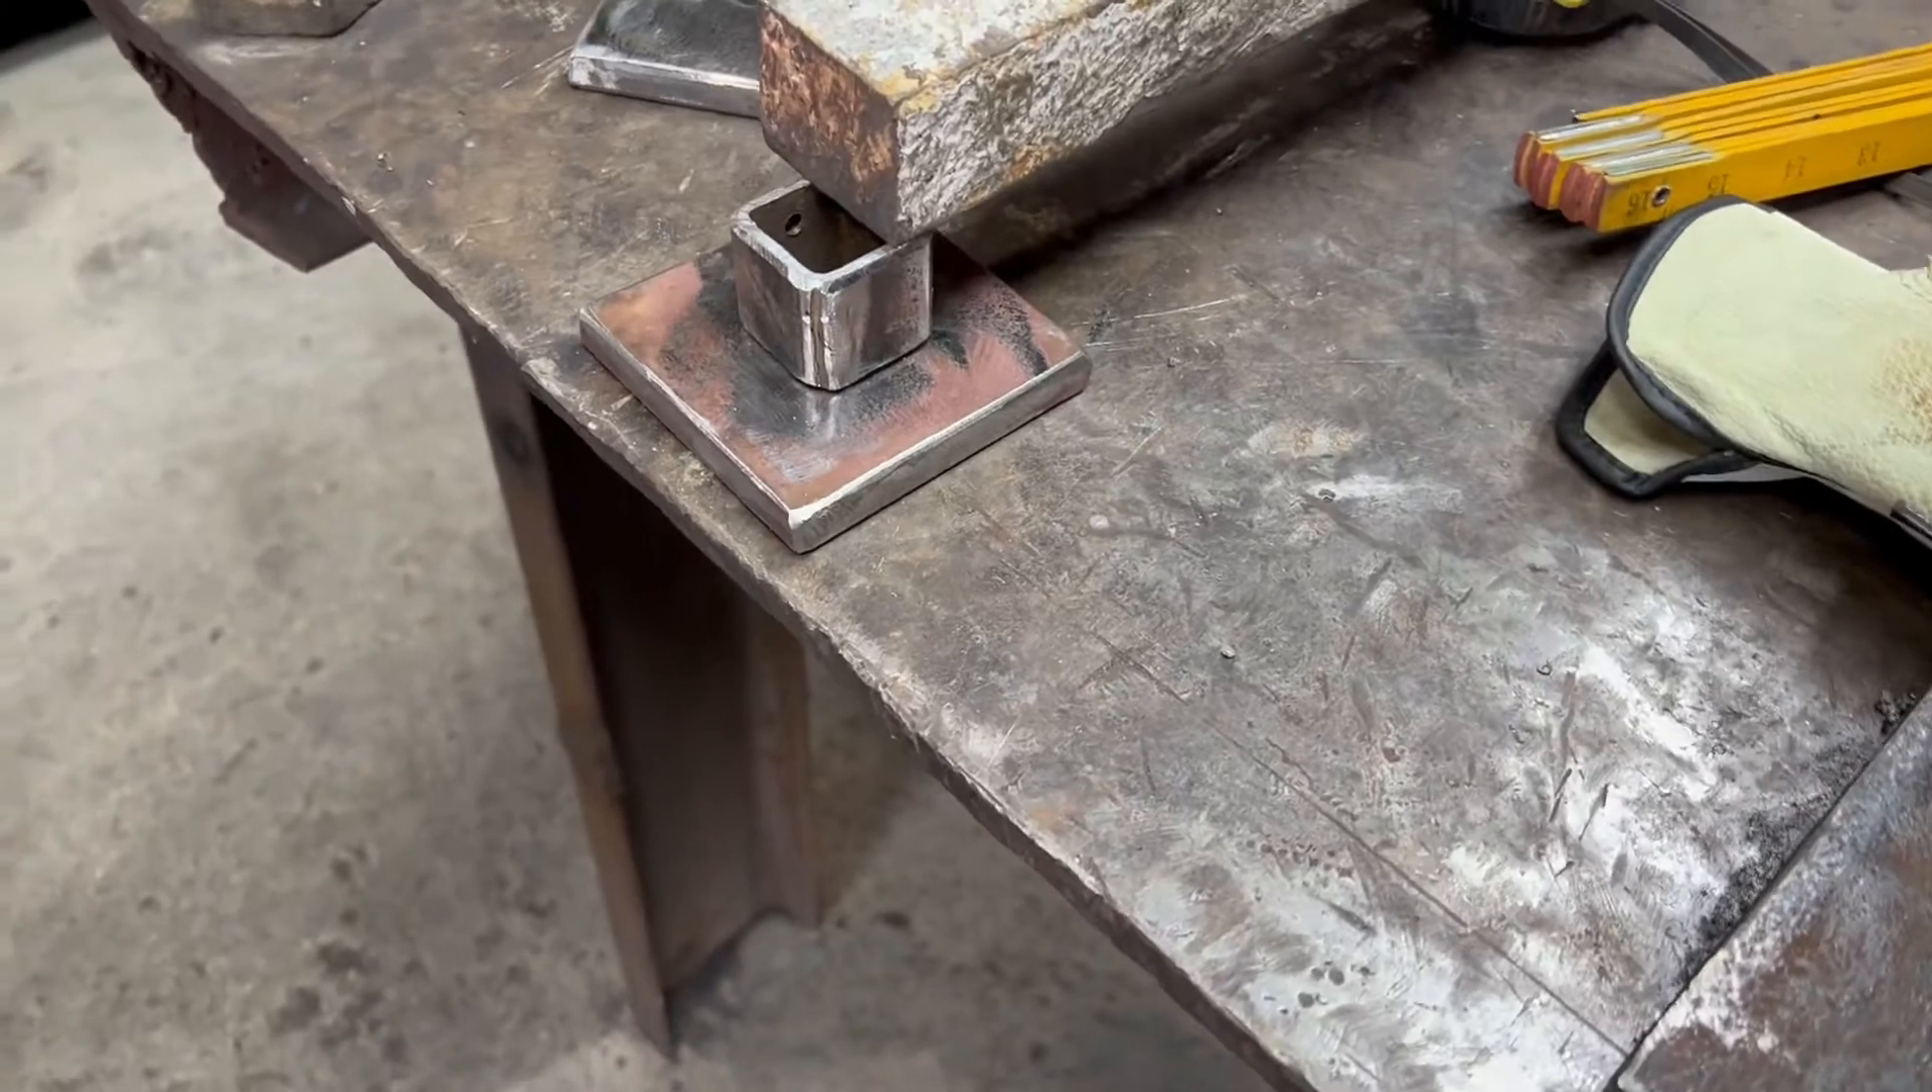I got the riser centered in the middle i got it held with just some weight.